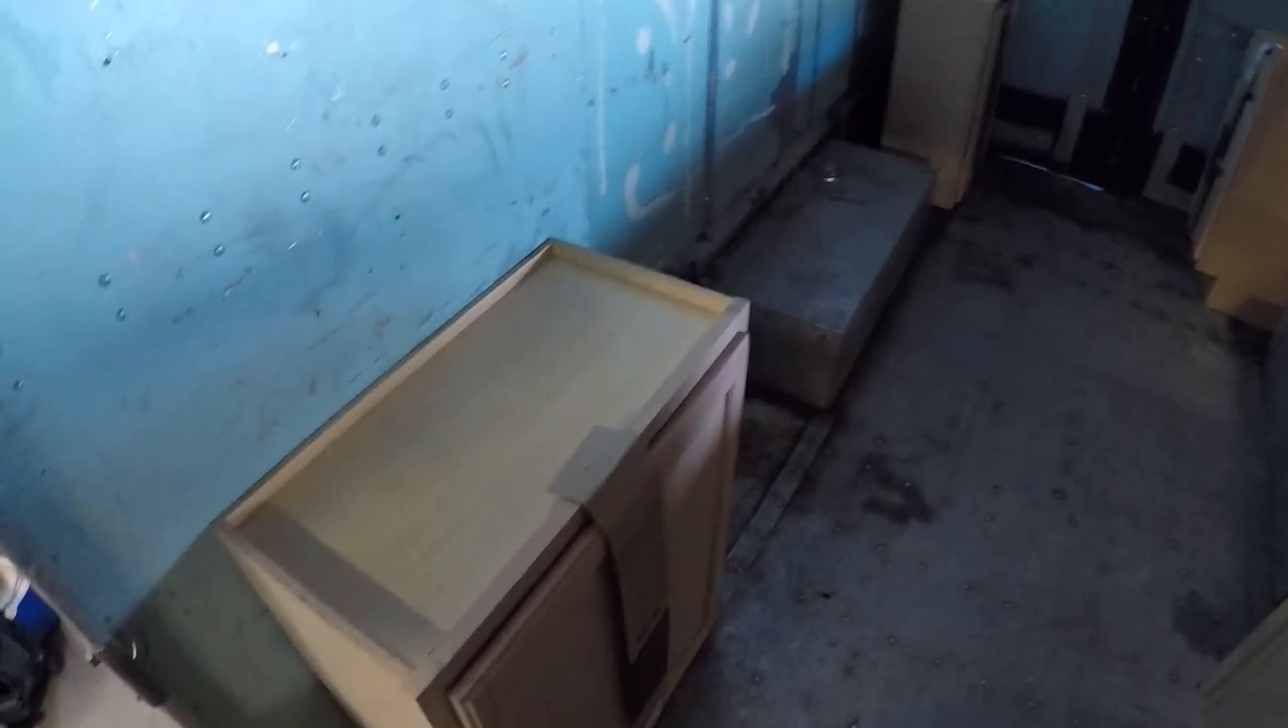I've got some of the cabinets set up here.